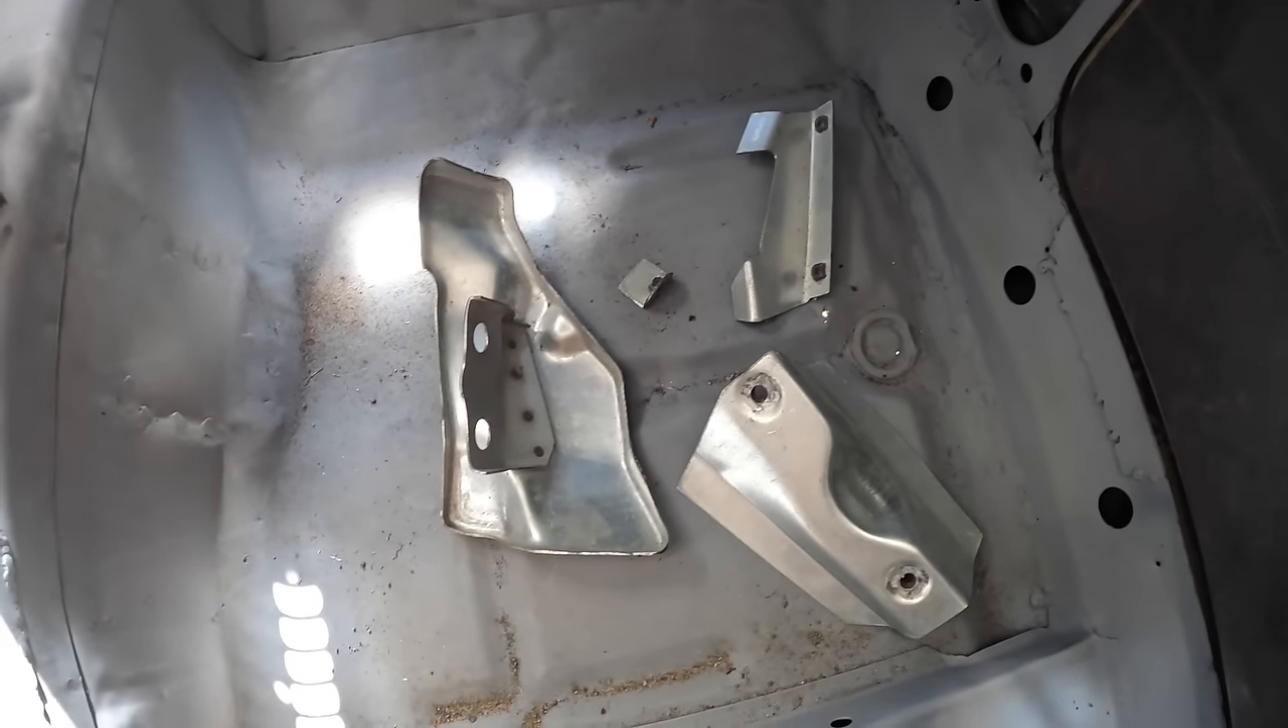As I said I've got loads of brackets for the interior that need welding on.